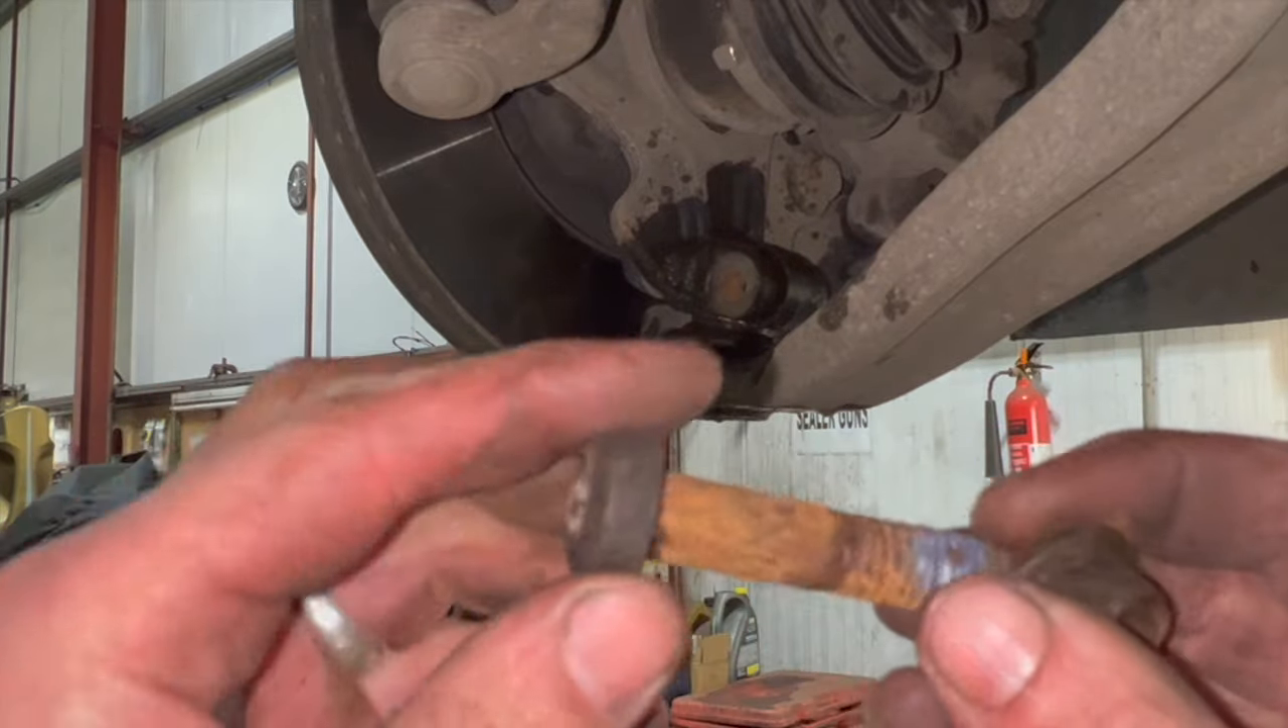I've just got the bolt out there.